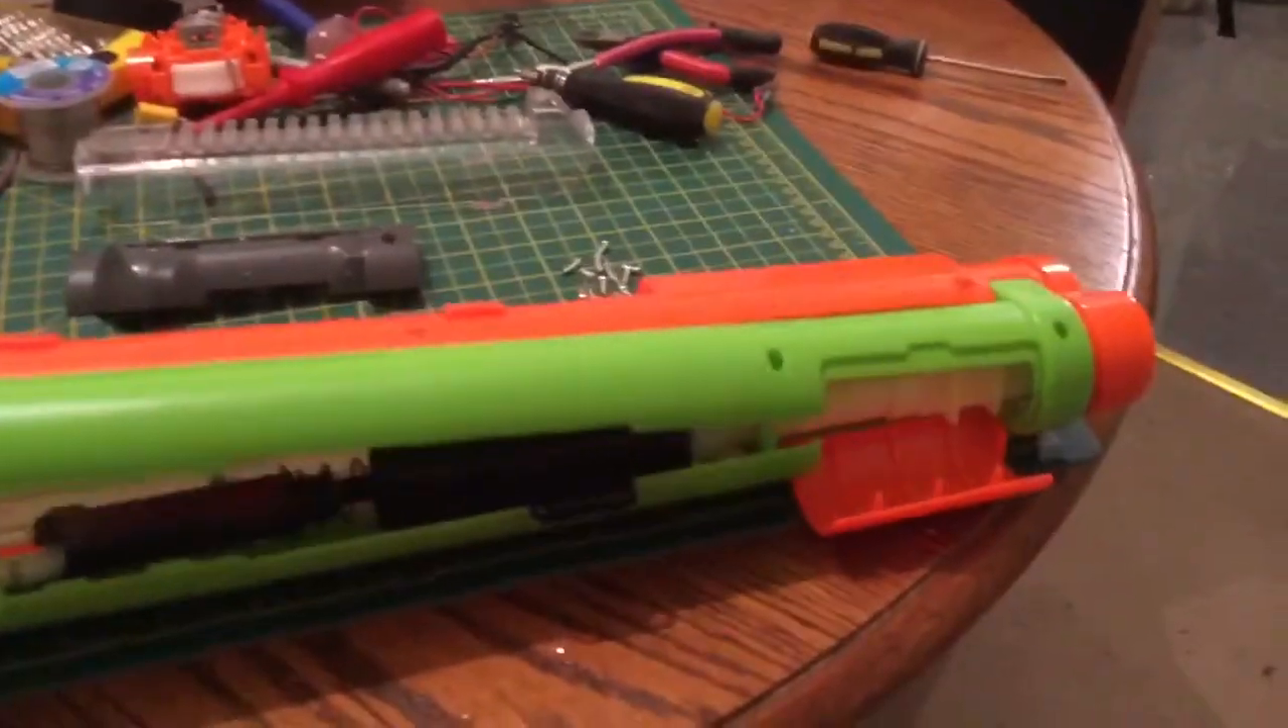Unfortunately, the big problem is I've failed so far to get this orange muzzle off.